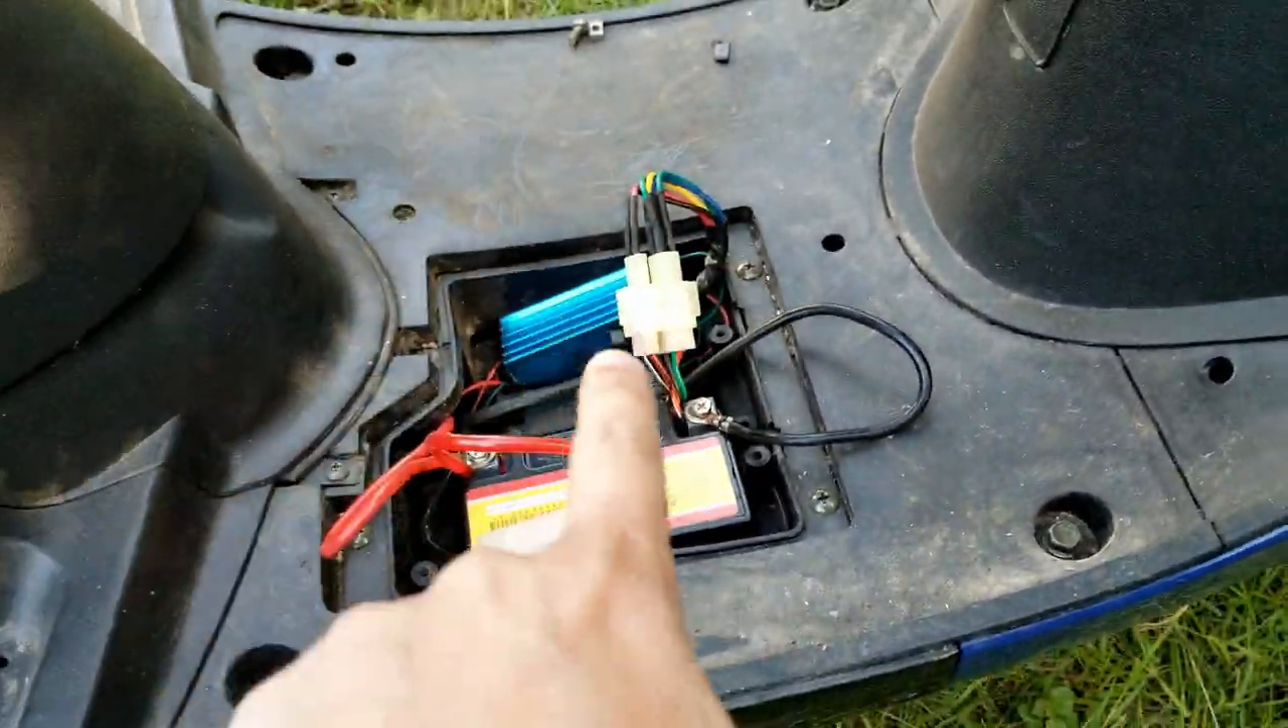Got my new battery, I haven't covered this all up yet.